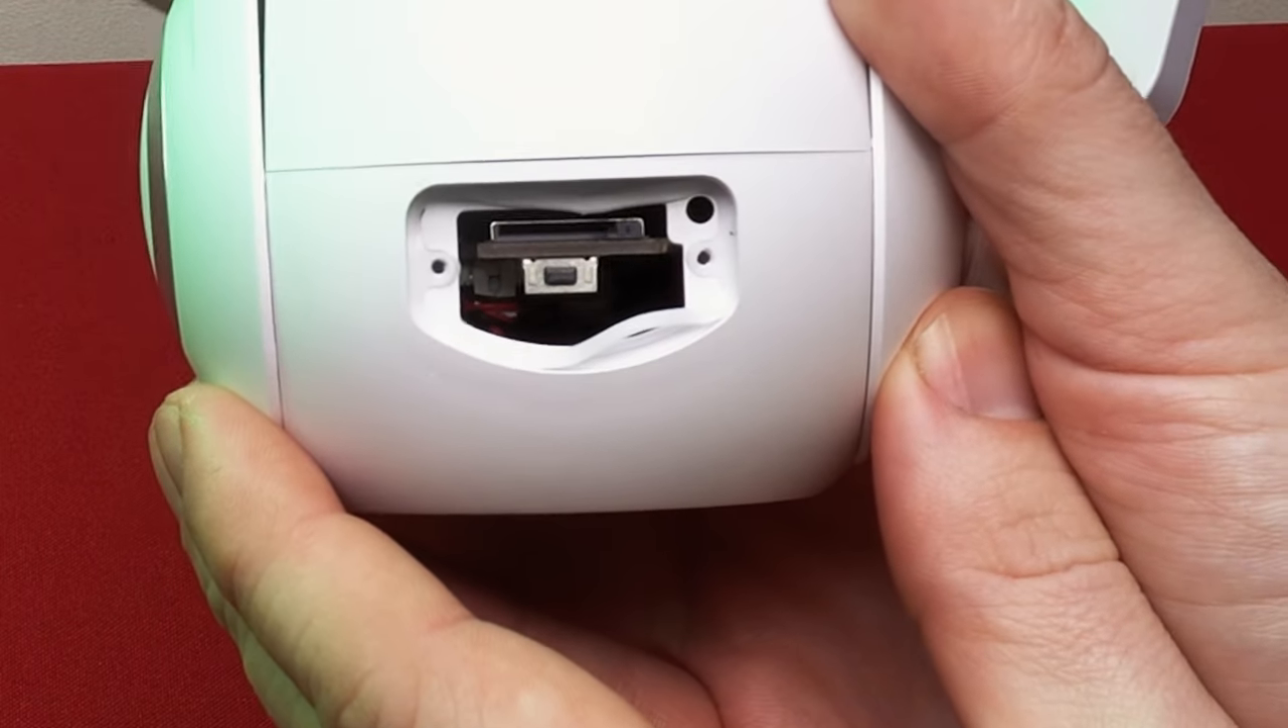What you will notice is that there is a gap around the card slot and the reset button and if you accidentally drop your card in there then it's a bit of a nightmare to get it out.